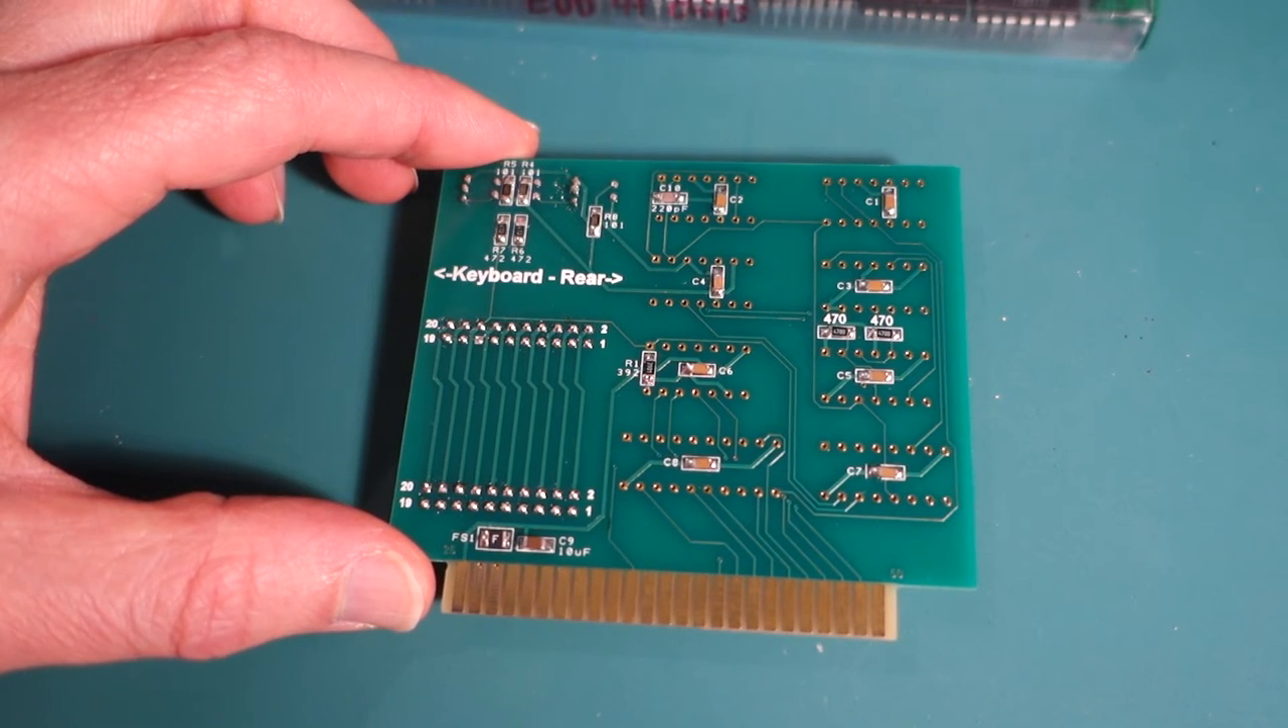All right so I've got all these surface mount components all soldered down.